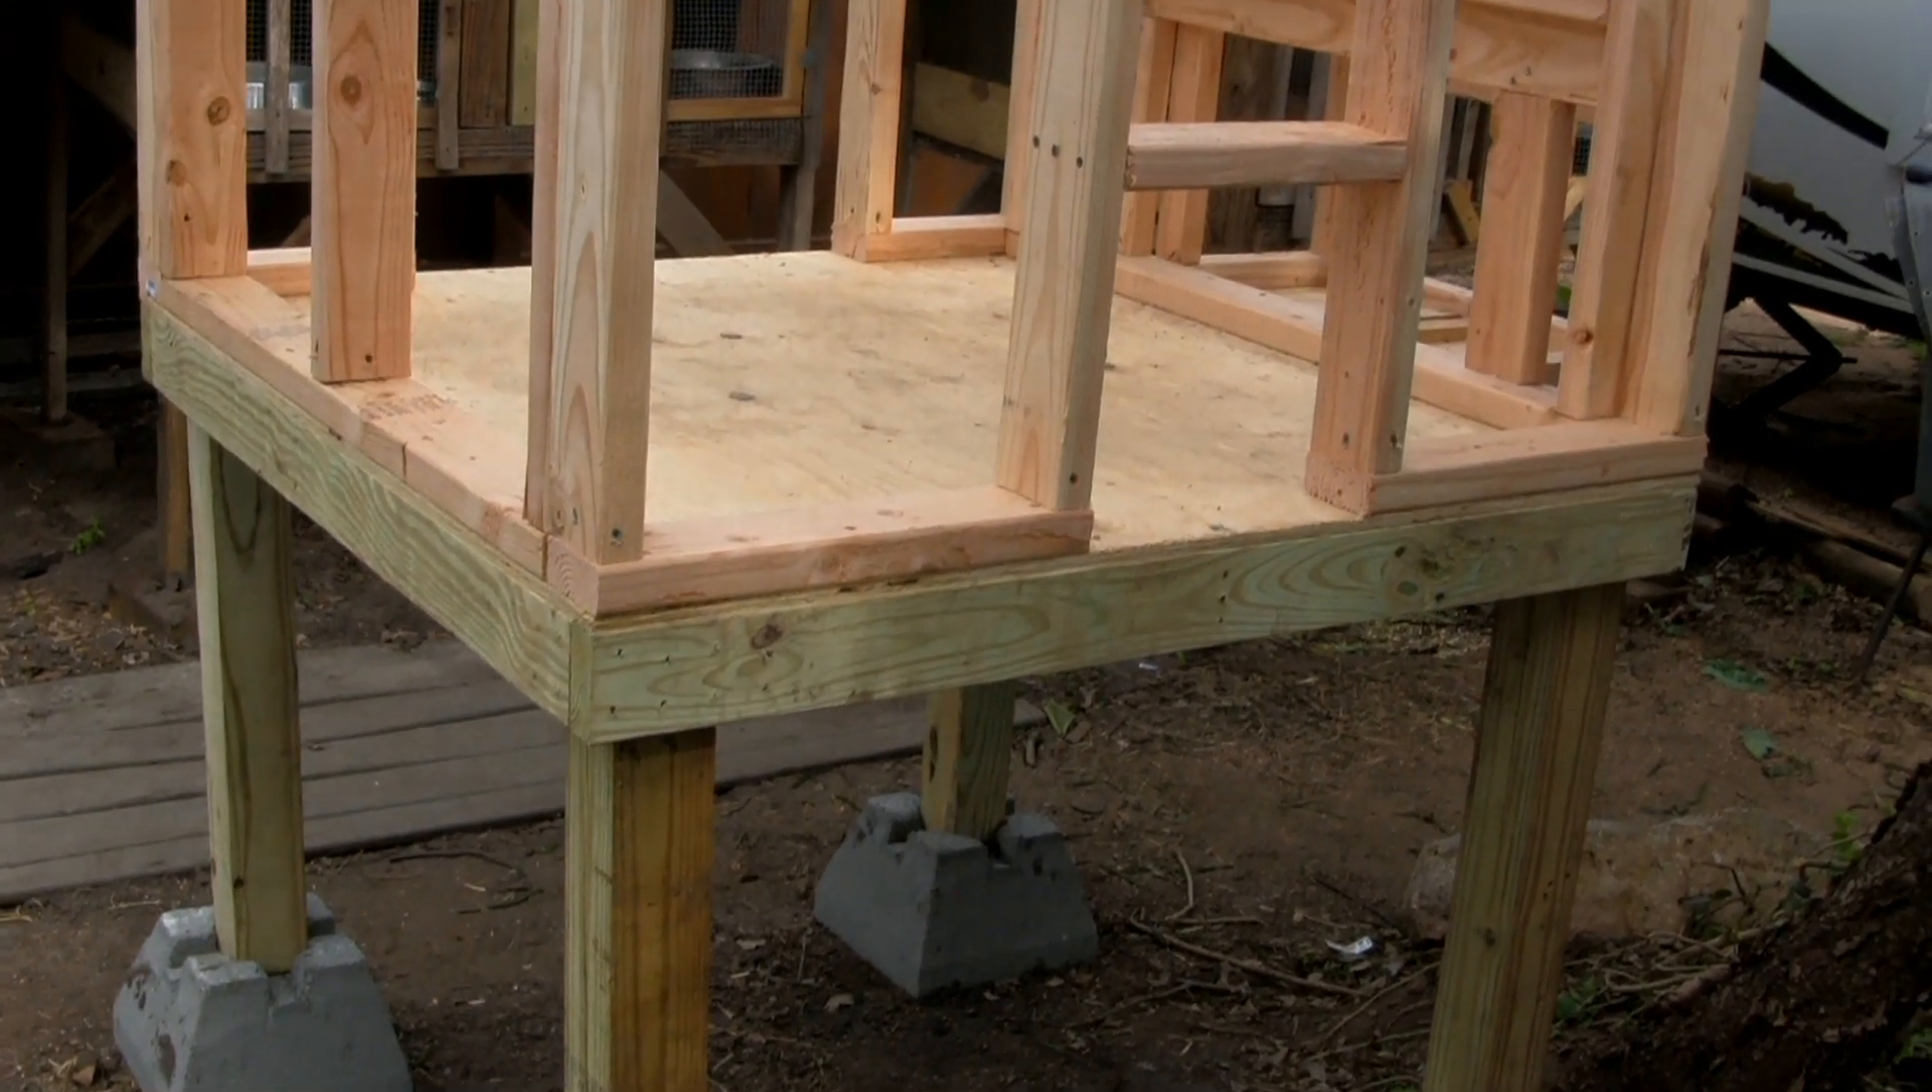Here's the beginning framed out part of the chicken coop. So it's getting there.